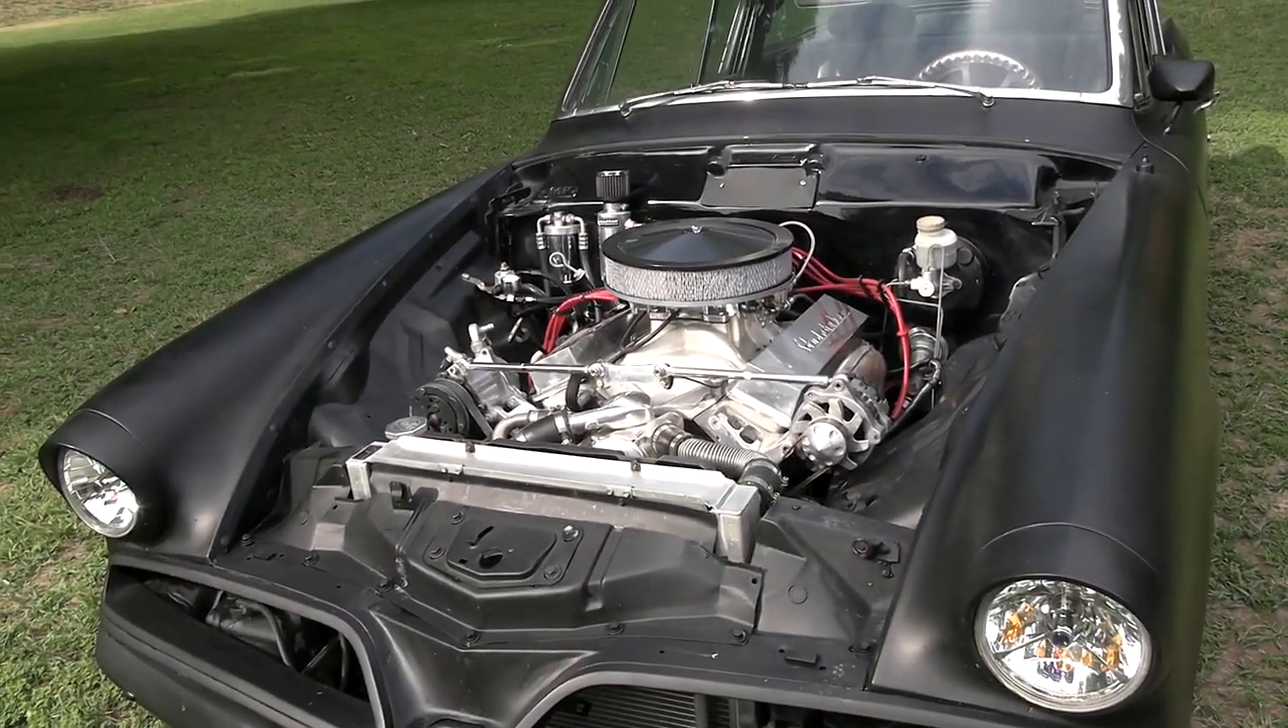As you can tell, obviously I don't have a hood on it yet.